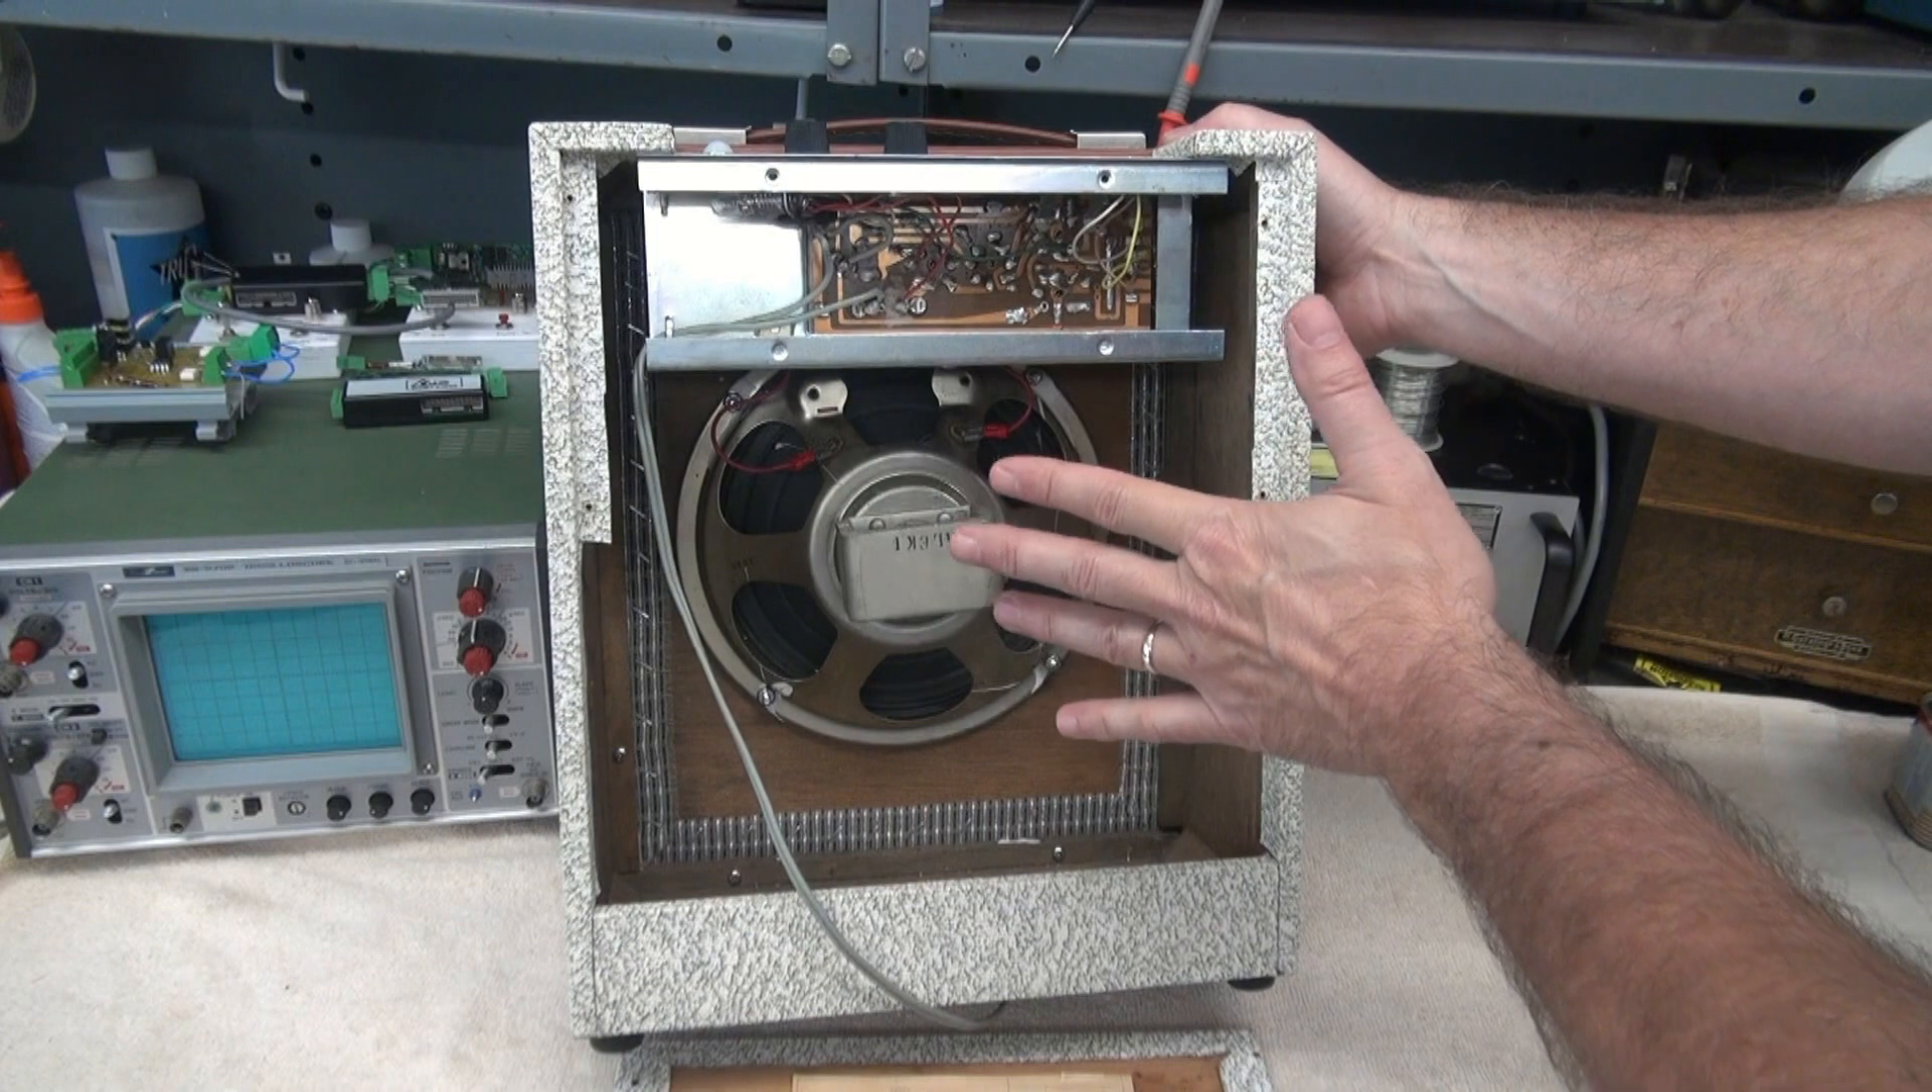I've already pulled the back panel off.